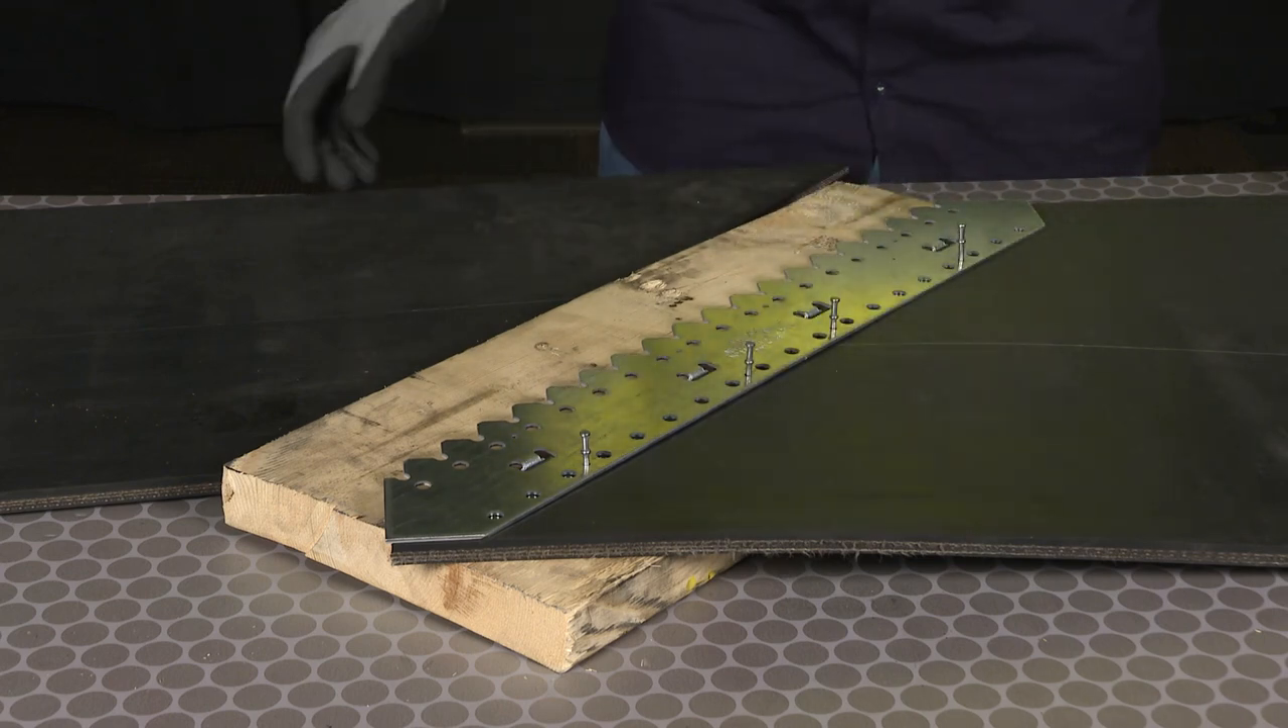You can see I didn't place the nails all the way against the template. So I leave room for the entrance of the second belt end.